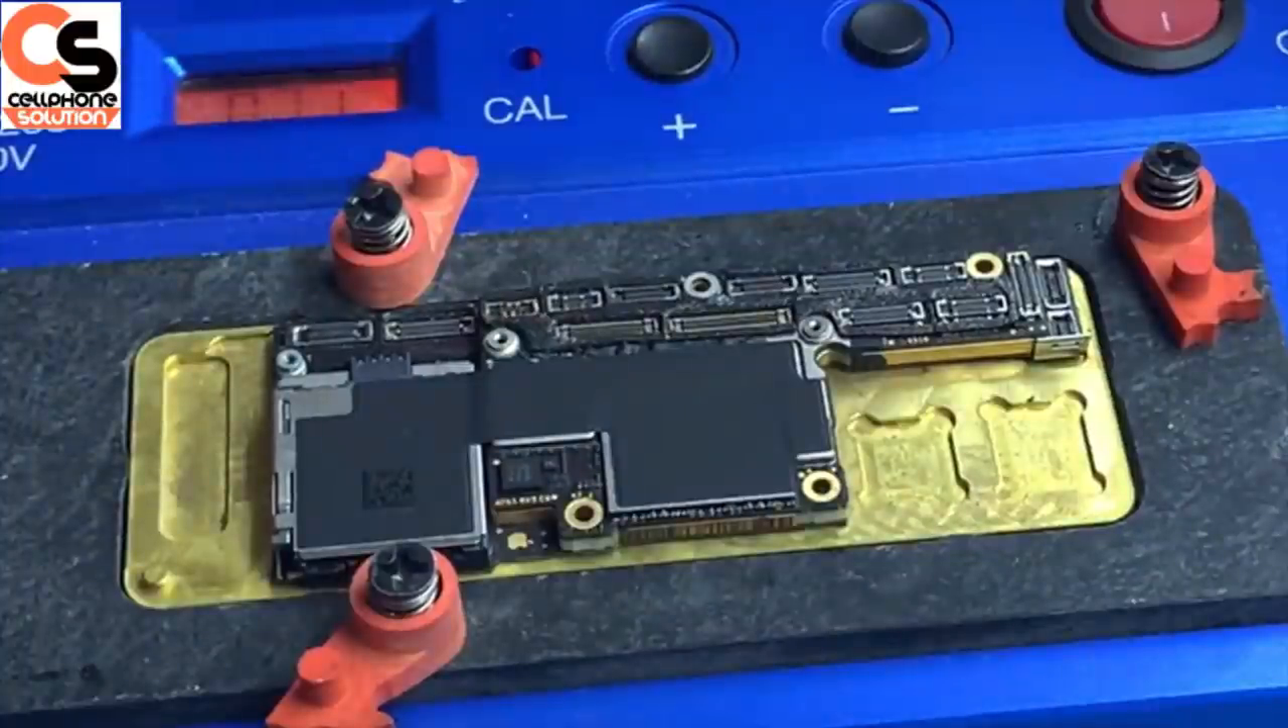यह set हो गया motherboard ठीक है।